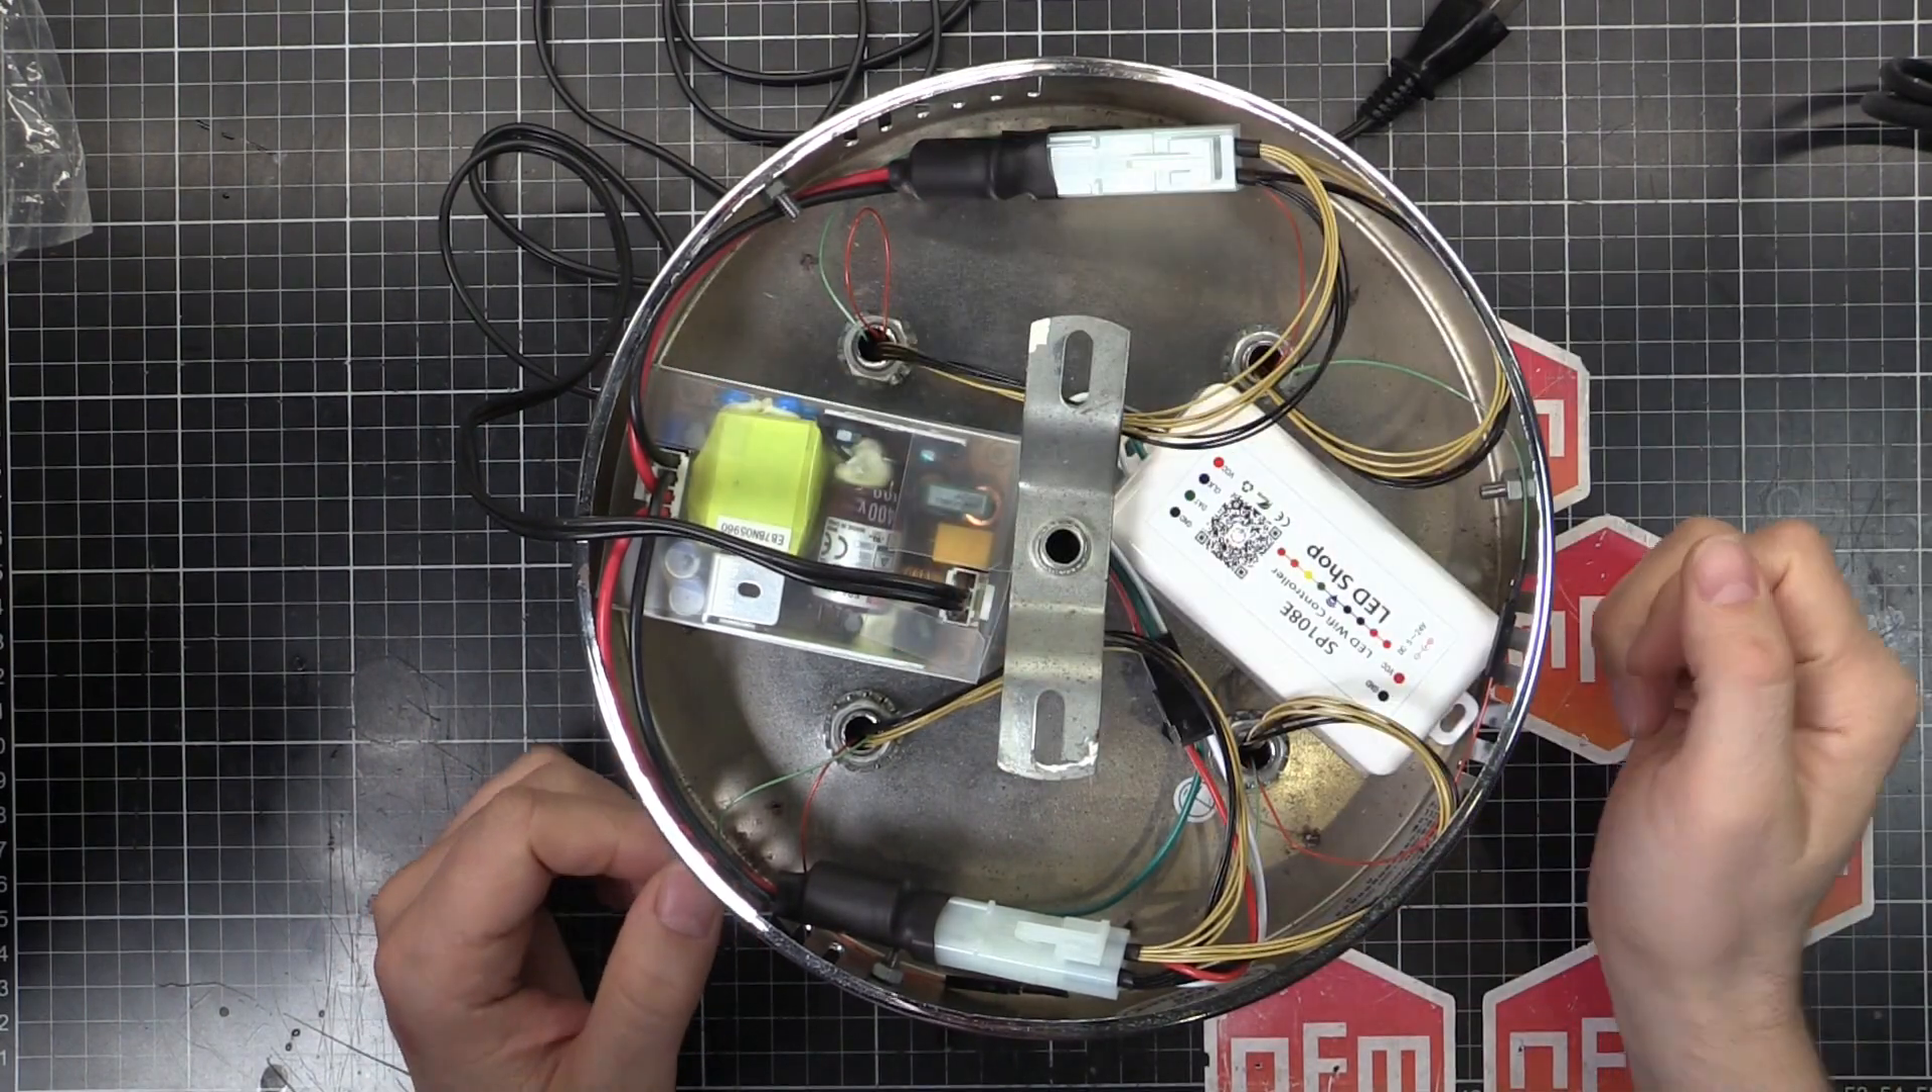All the electrical is pretty much done looking pretty good we've got the uh the controller here power supply there.